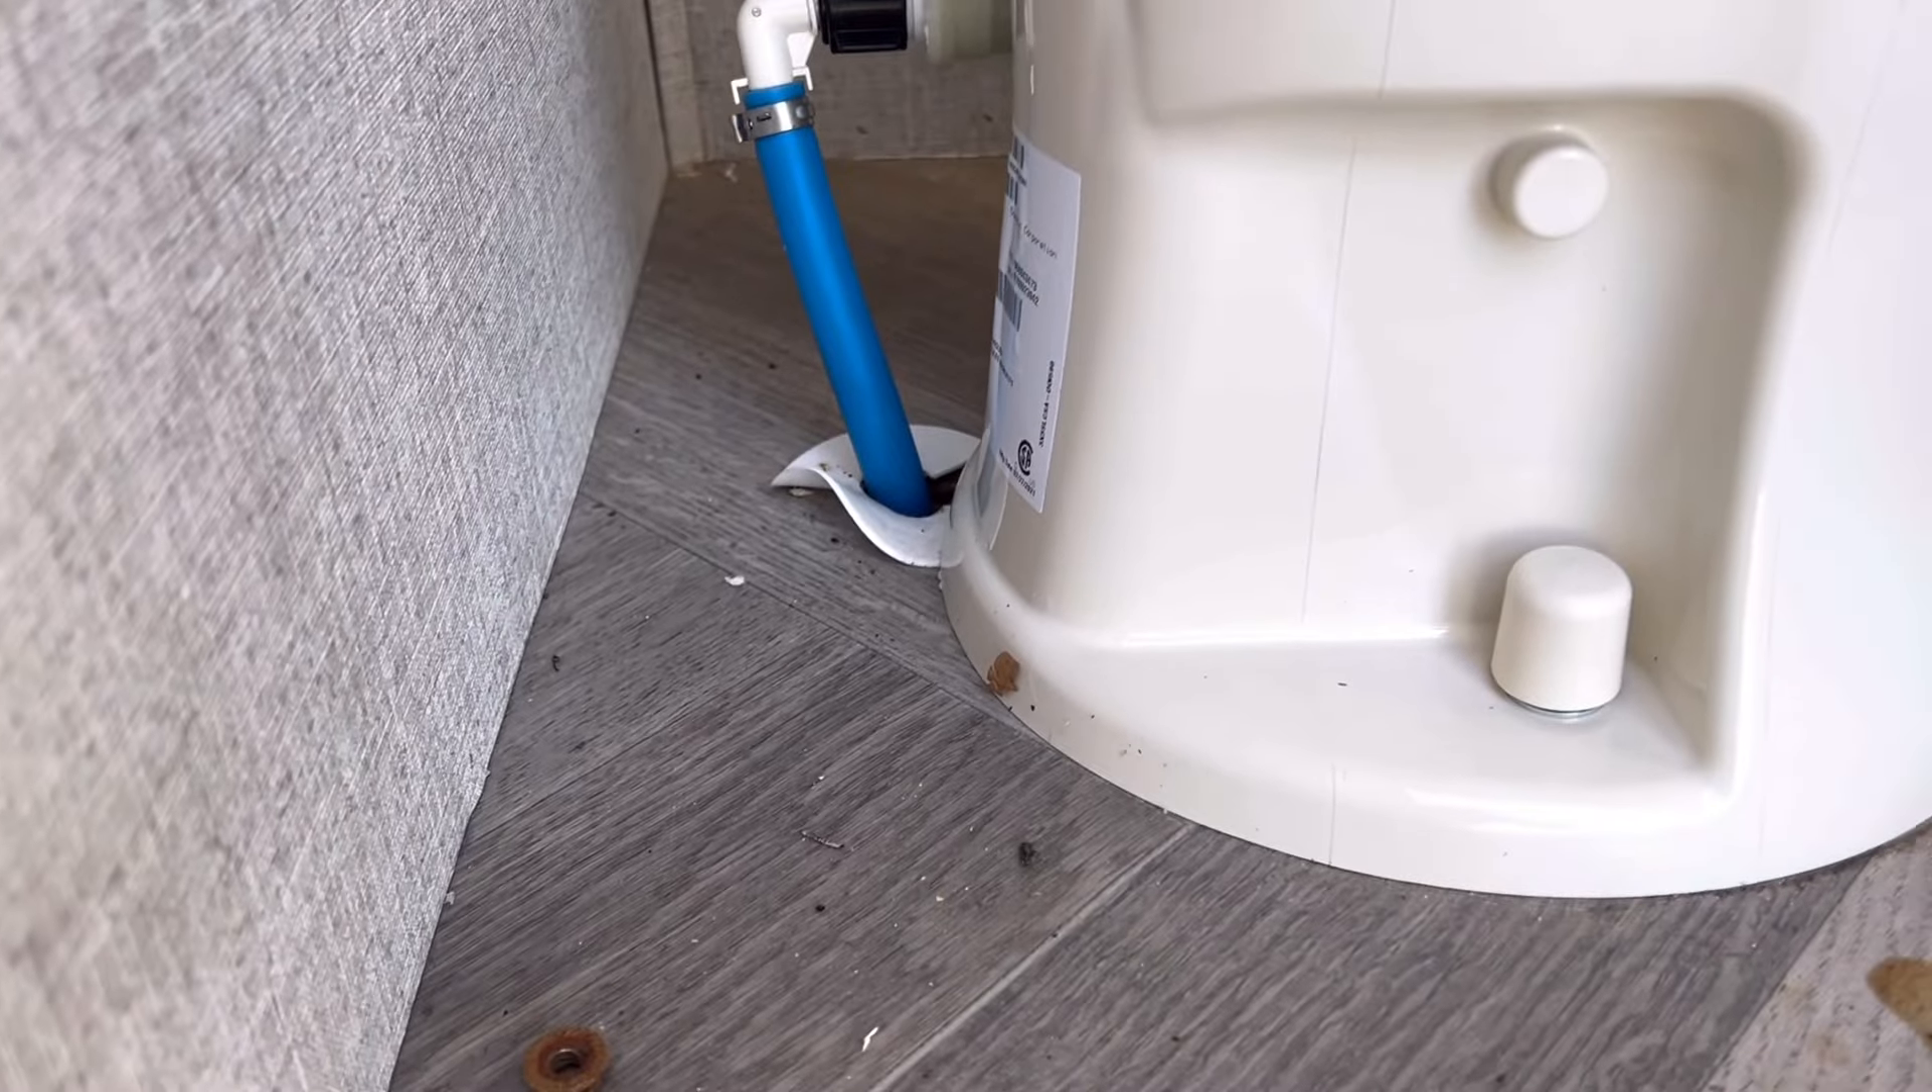As you can see the toilet is really too close to the piping.